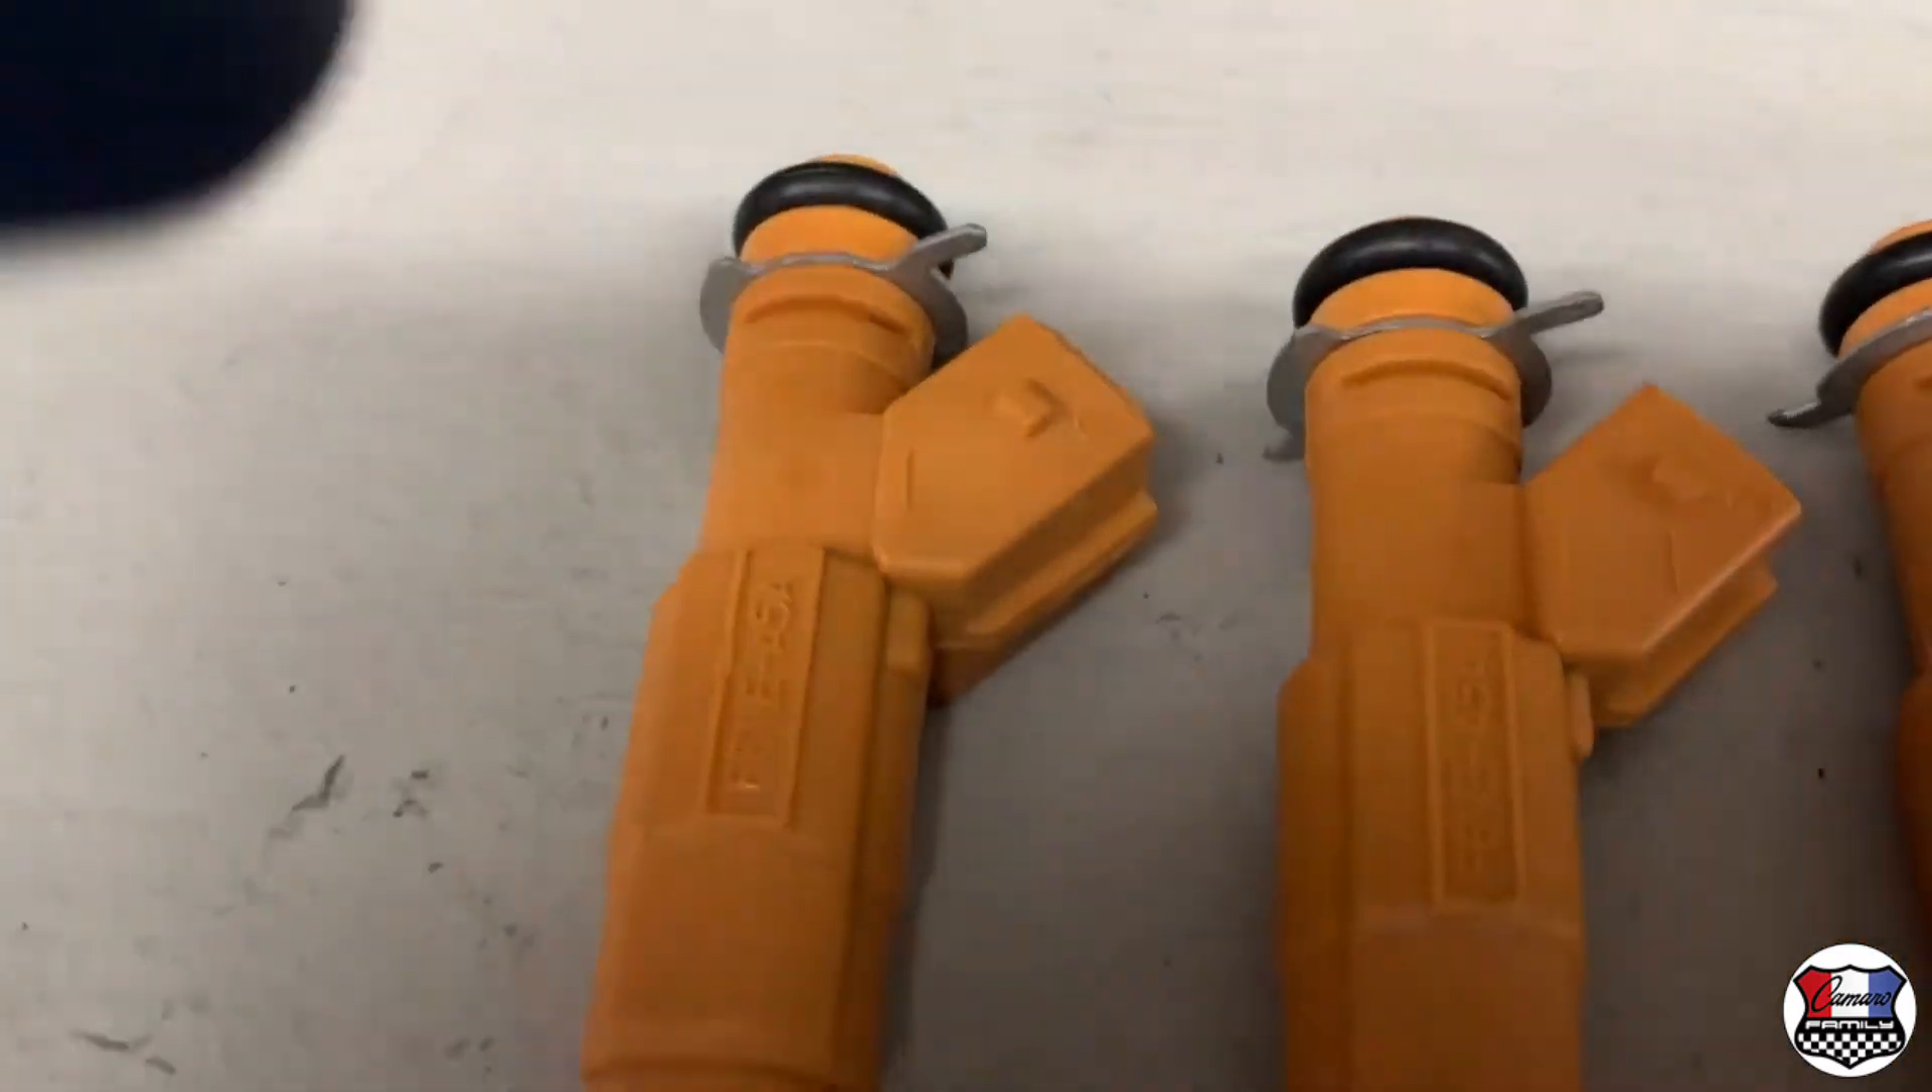So we've done that and these clips are all installed on these fuel injectors.